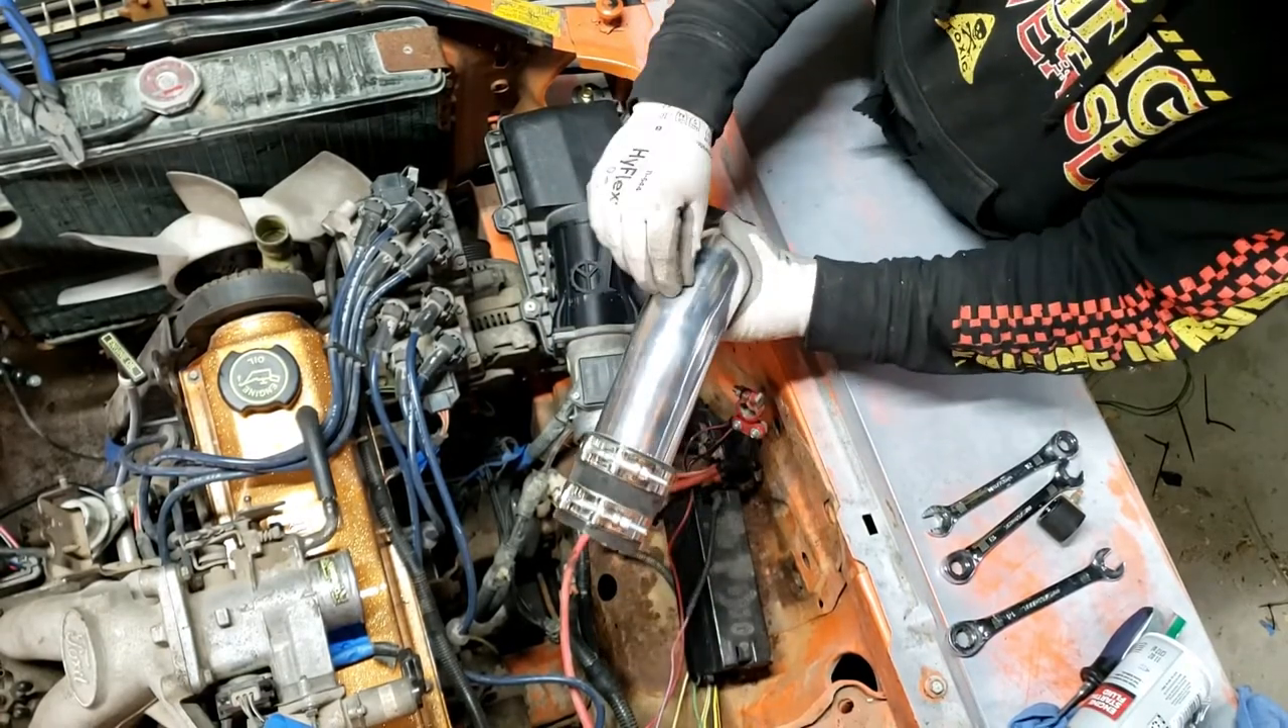So then all I gotta do is put on the intake pipe here.